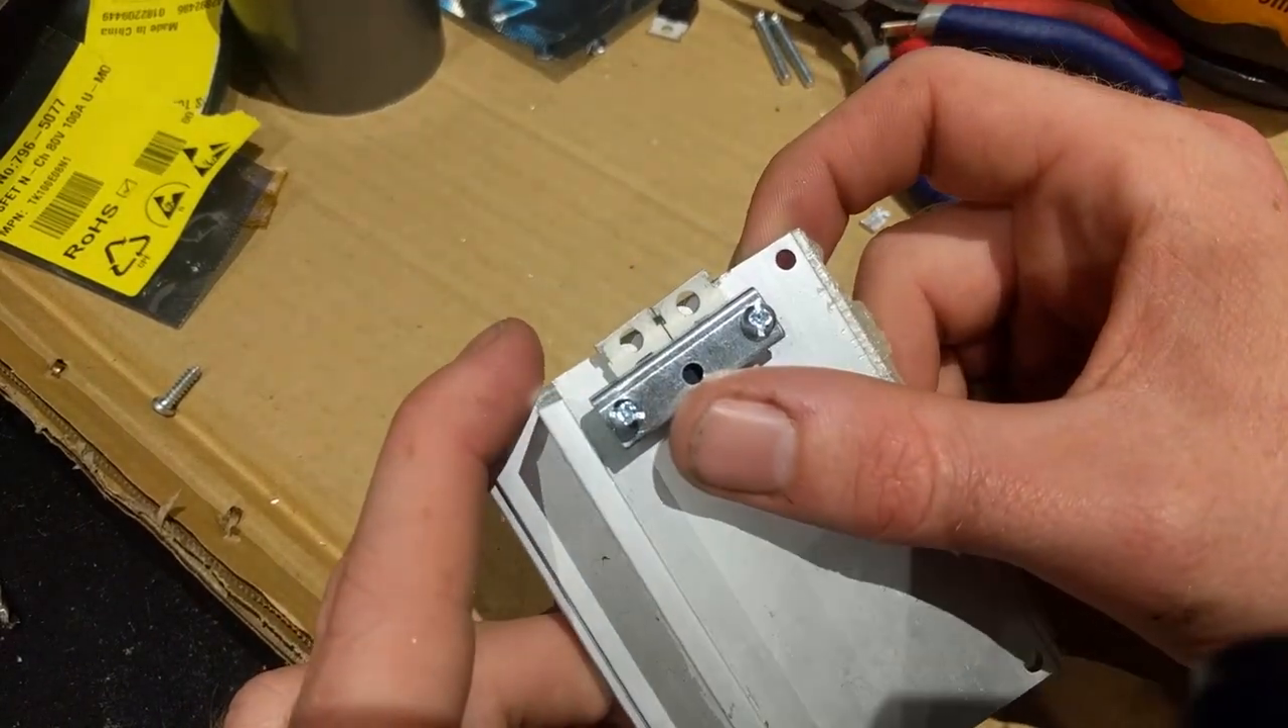I've created this mount on the back of the heat sink where we had some spare space and that's actually really rather tidy.